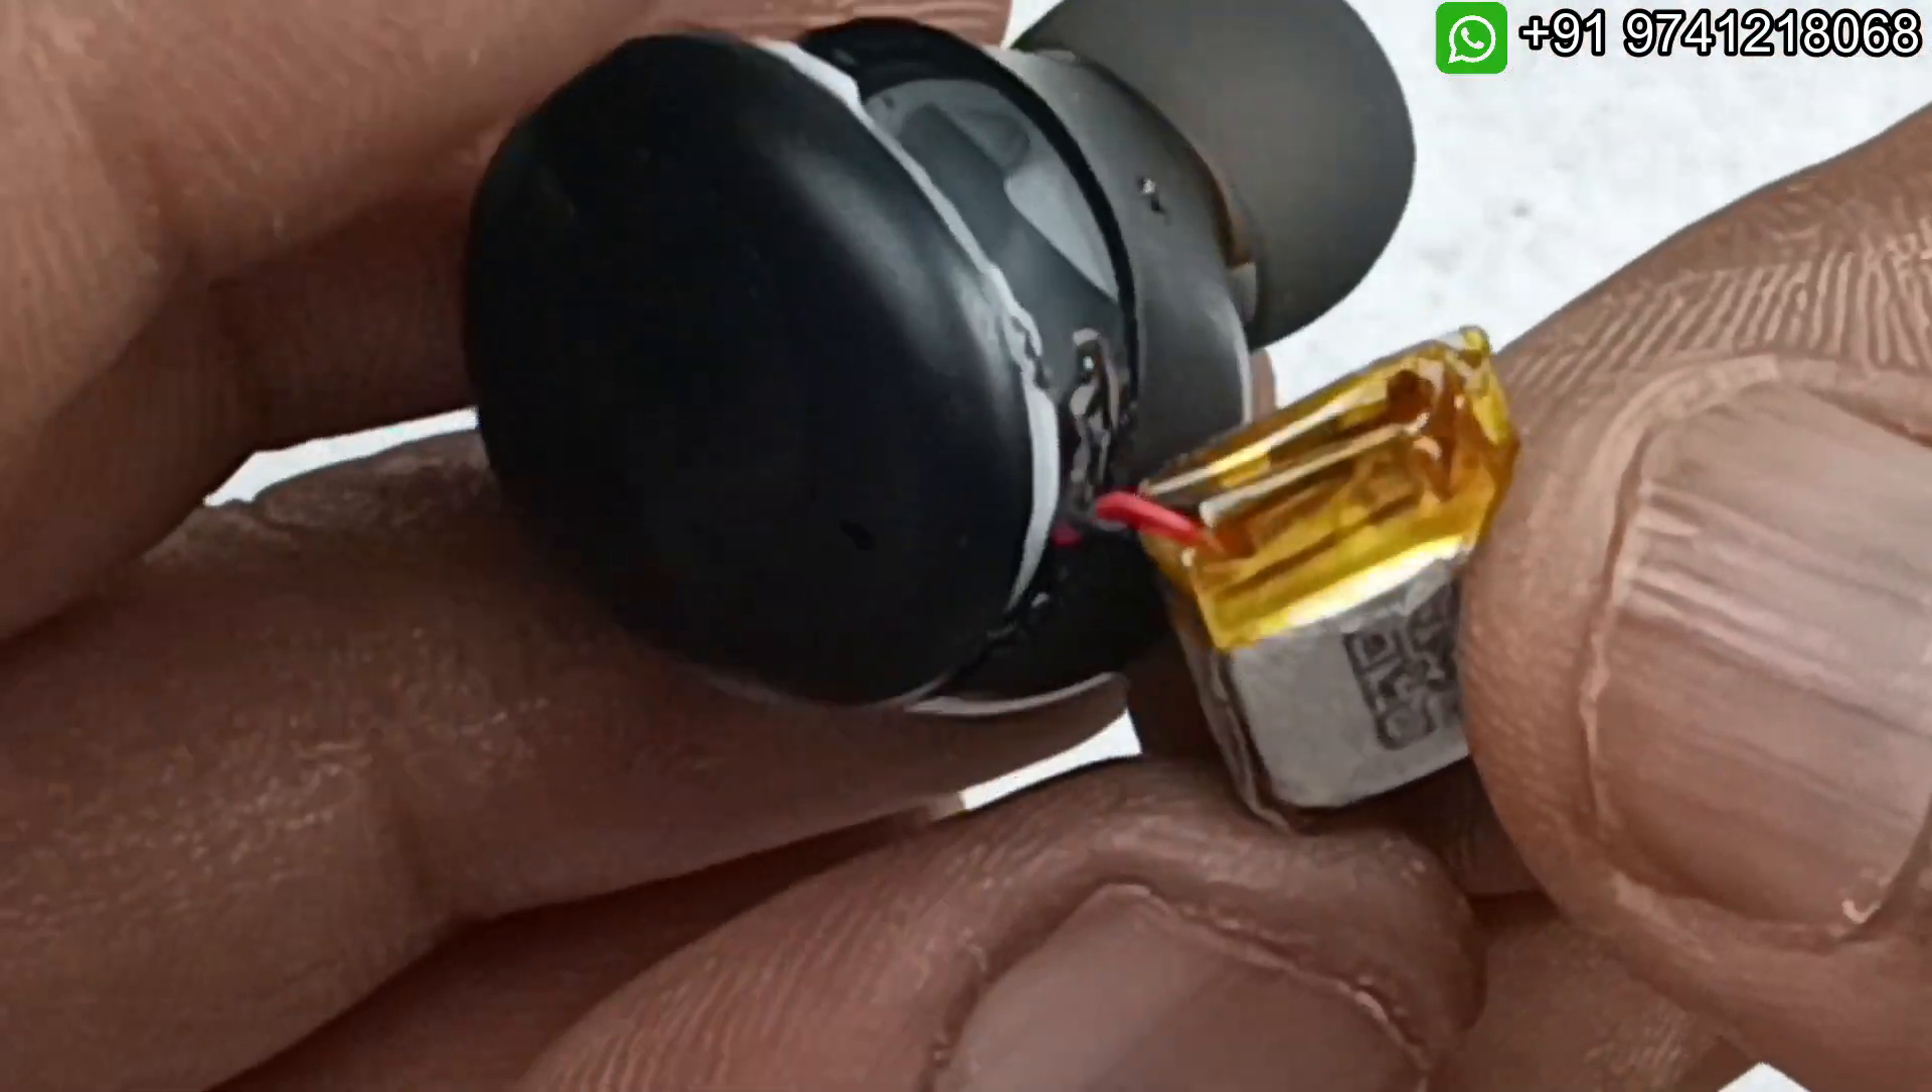You can see i have taken out the battery here.